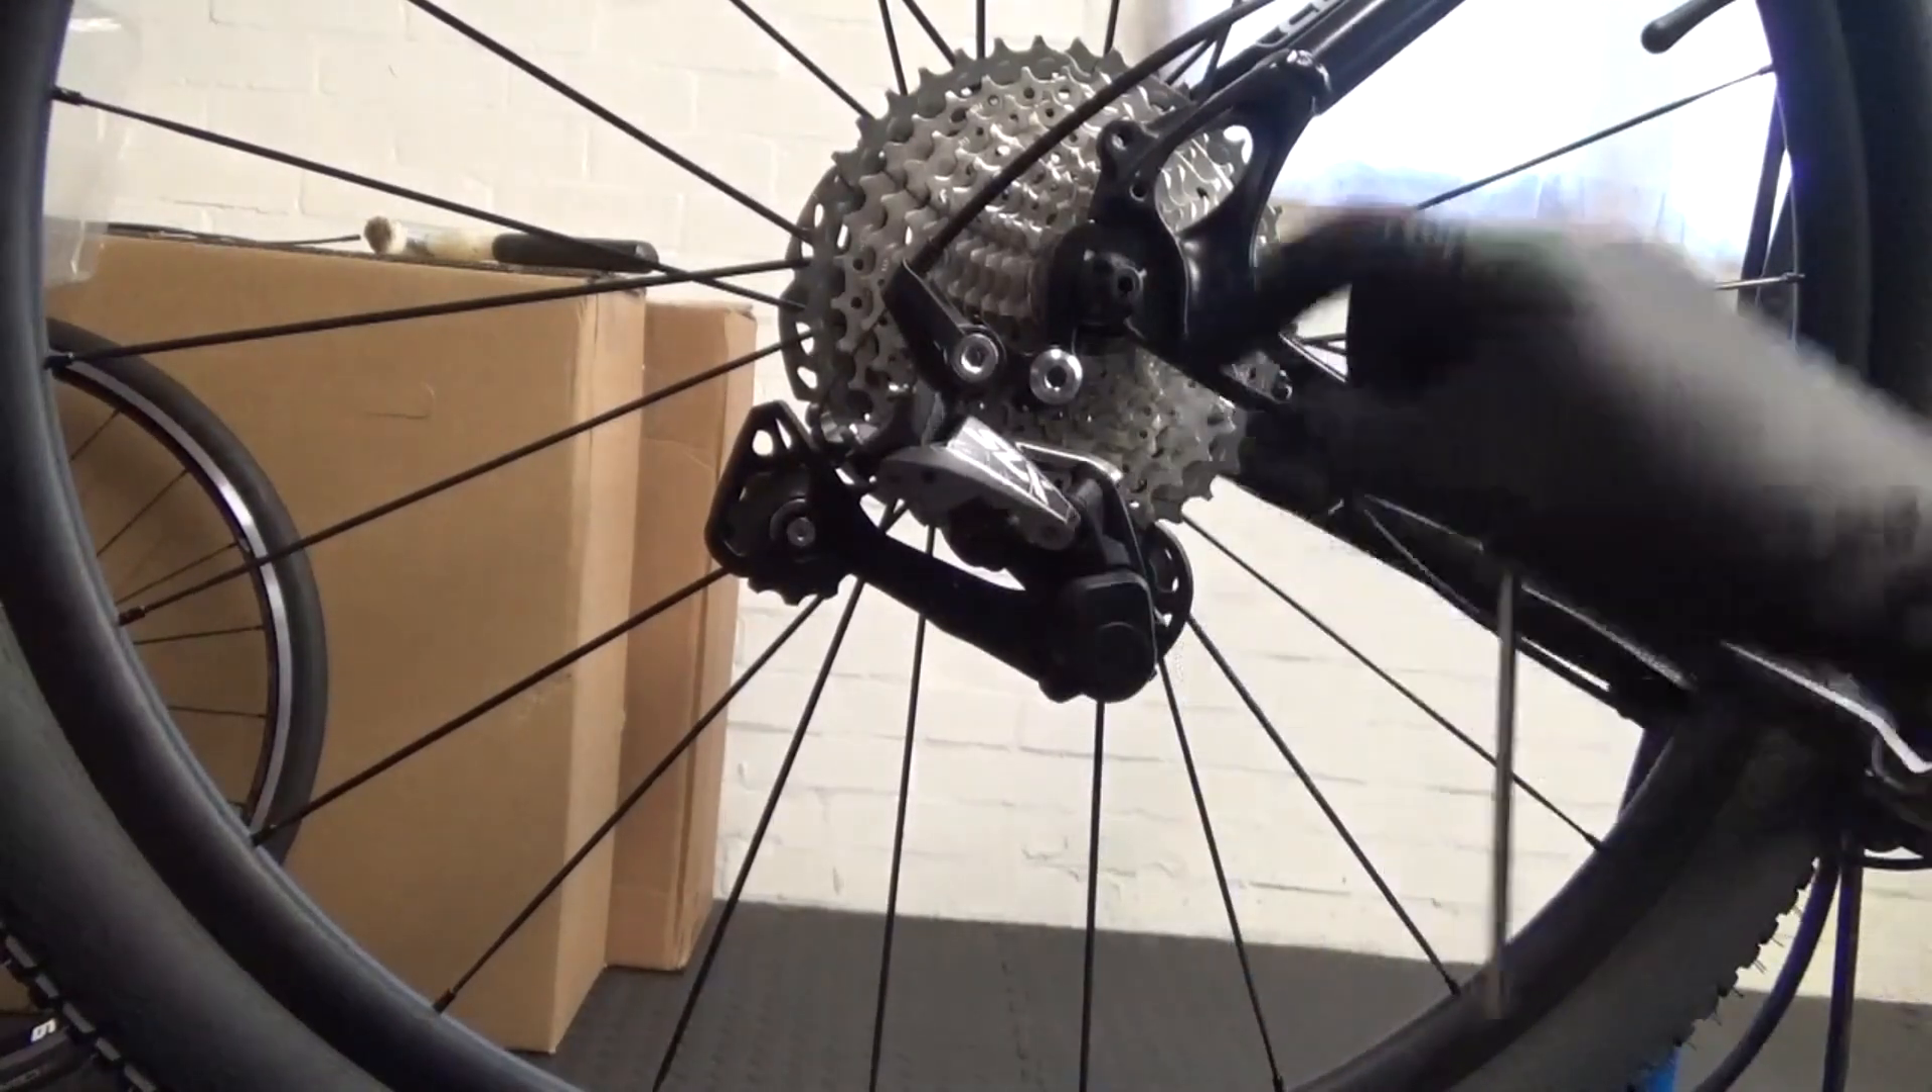Right, so we've removed the chain from the bike as you can see.